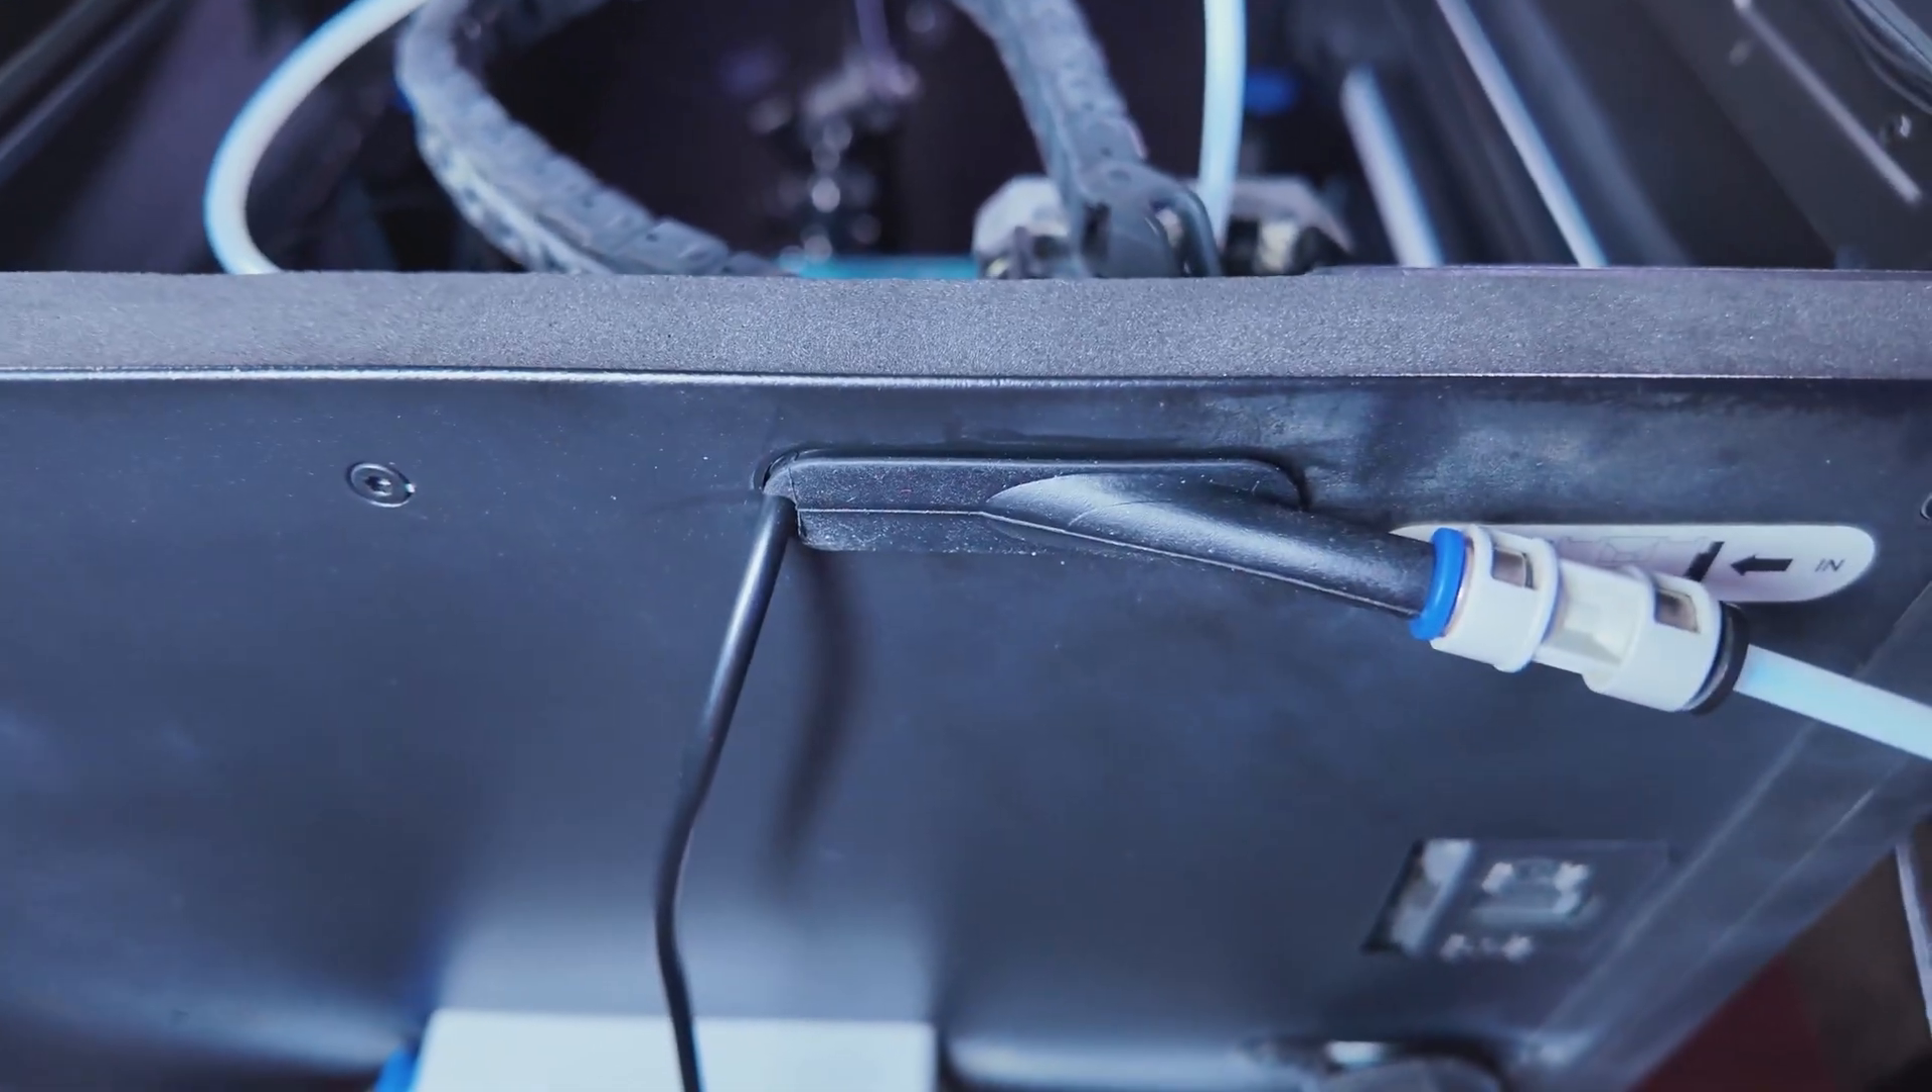I've gone ahead and push the PTFE tube through and reattached all of the connectors.